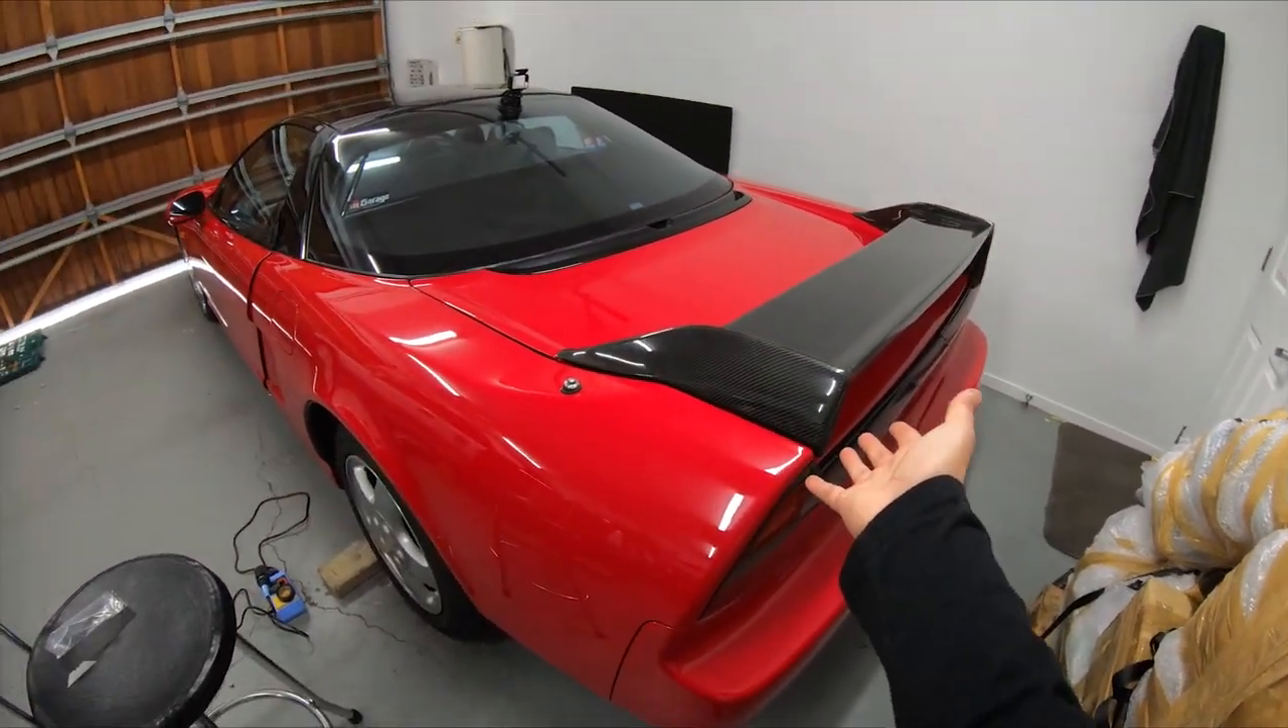There we go we have an installed wing.